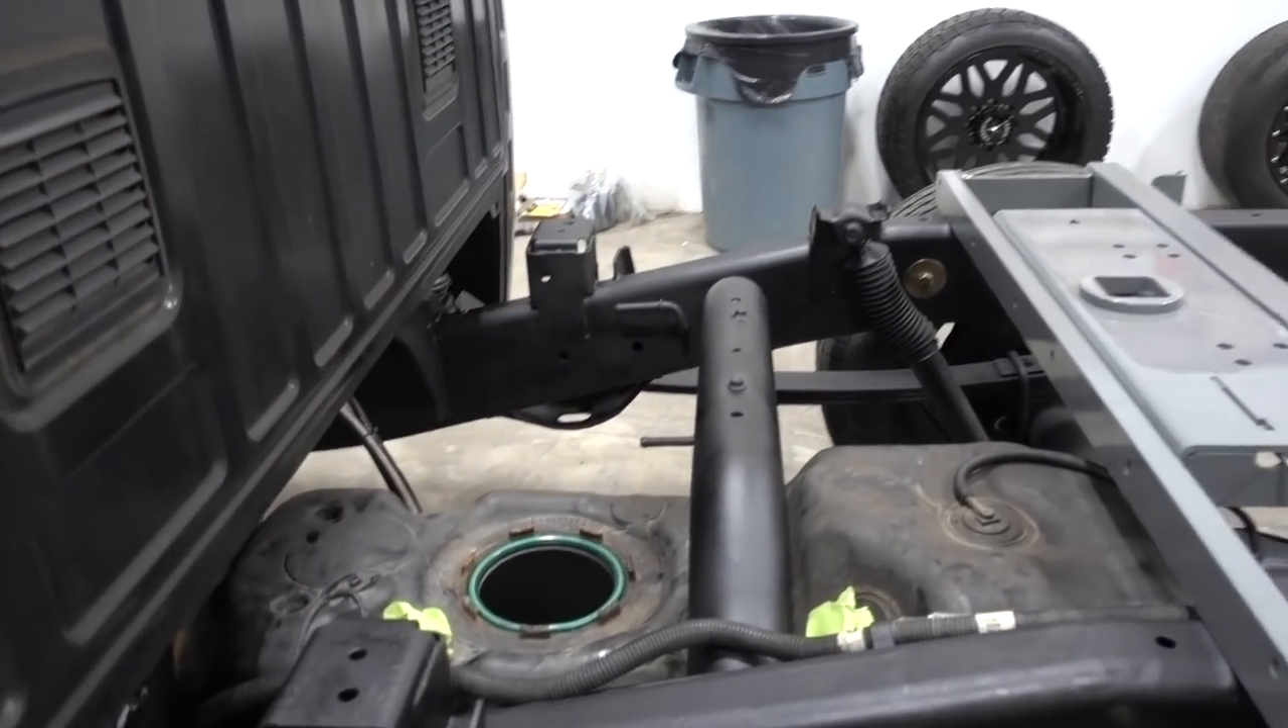We got the fuel tank back in the truck.